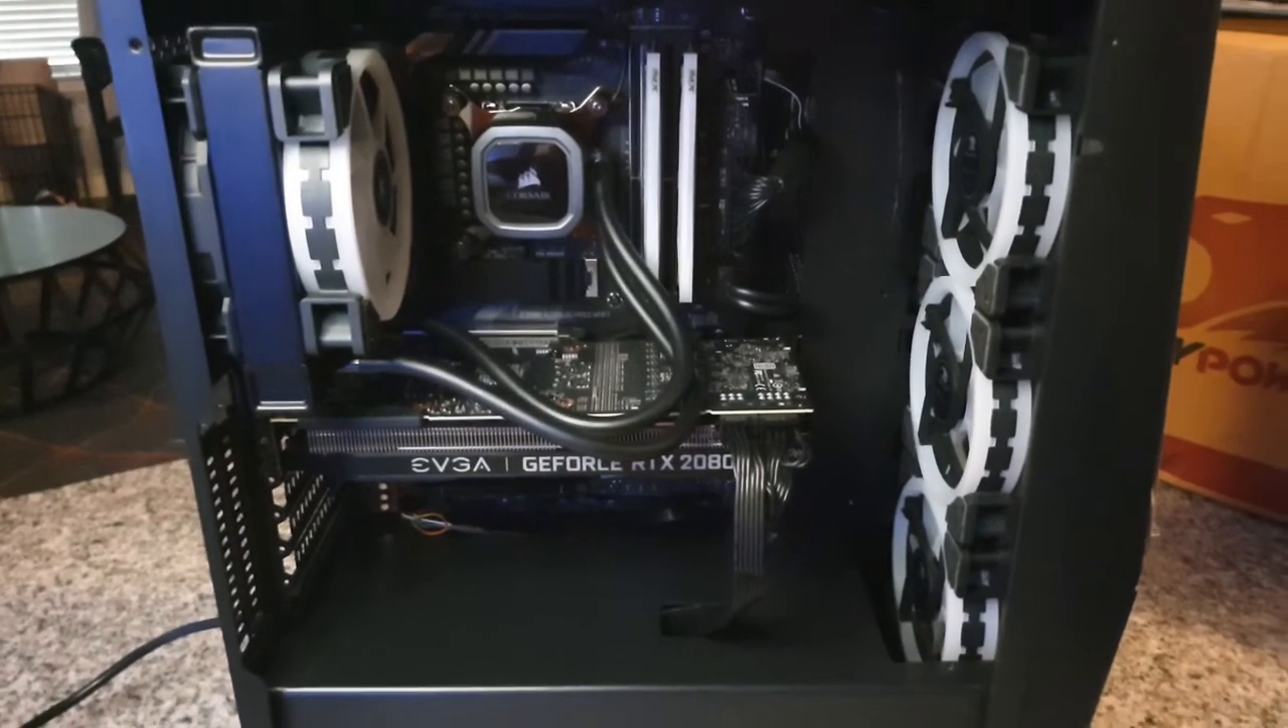All right, so the new RAM cards are all installed.